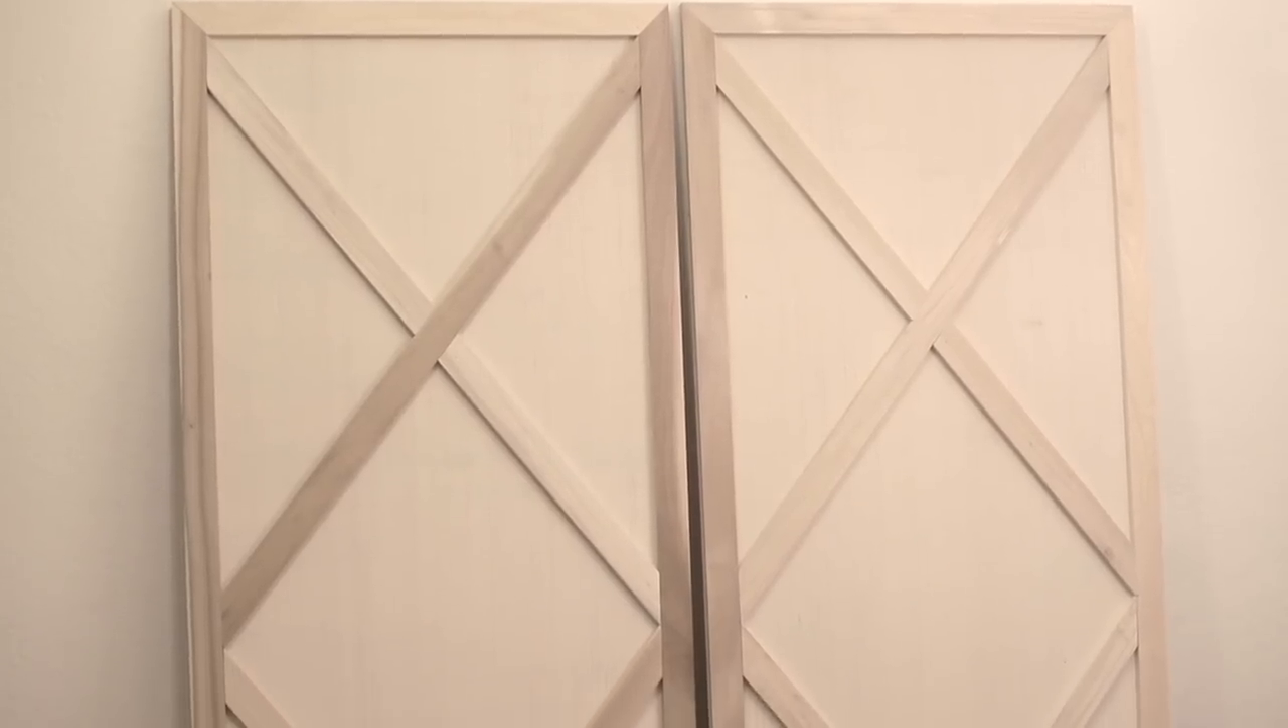In no time at all, our doors were built.